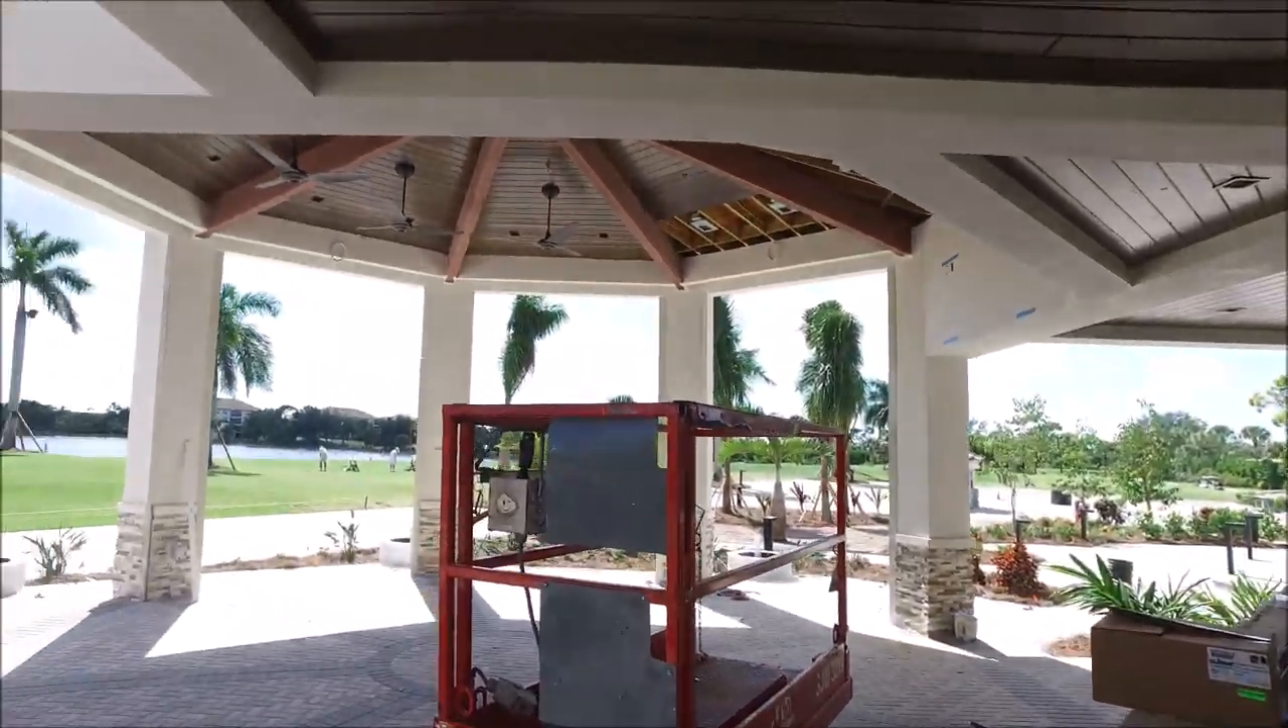Also the fans have started to be installed.